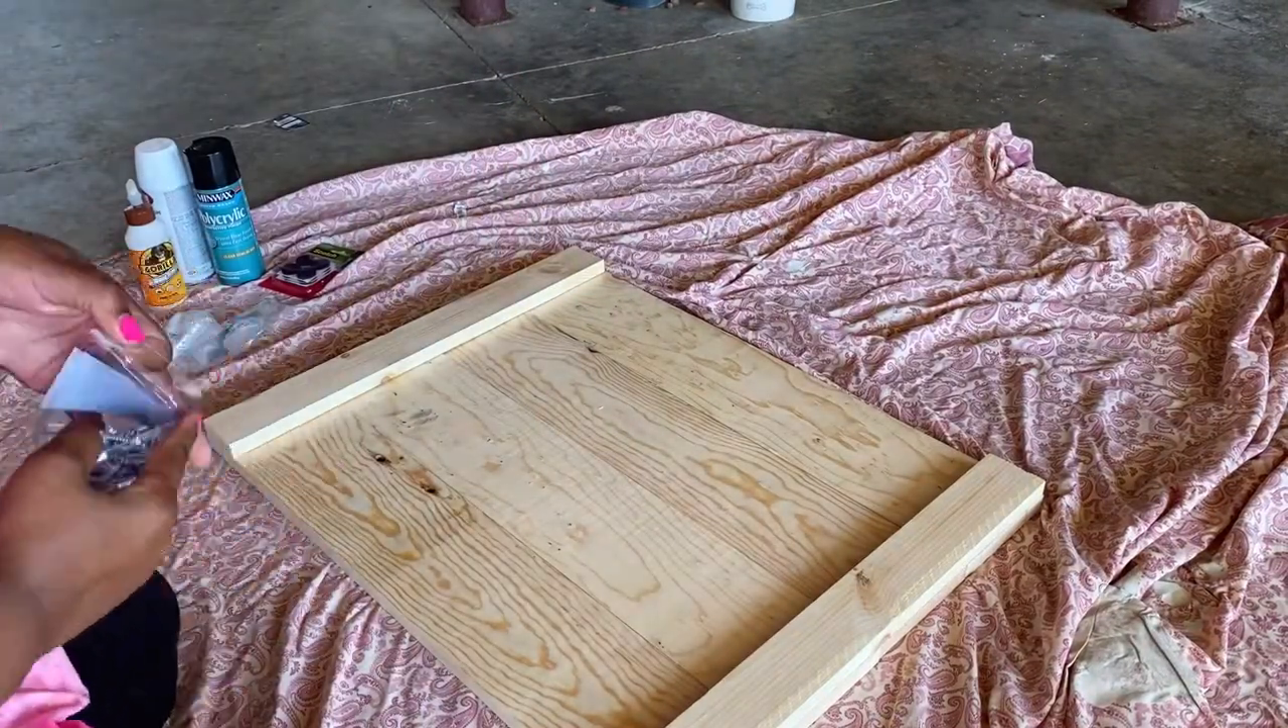At this point here, I have lined up my boards.